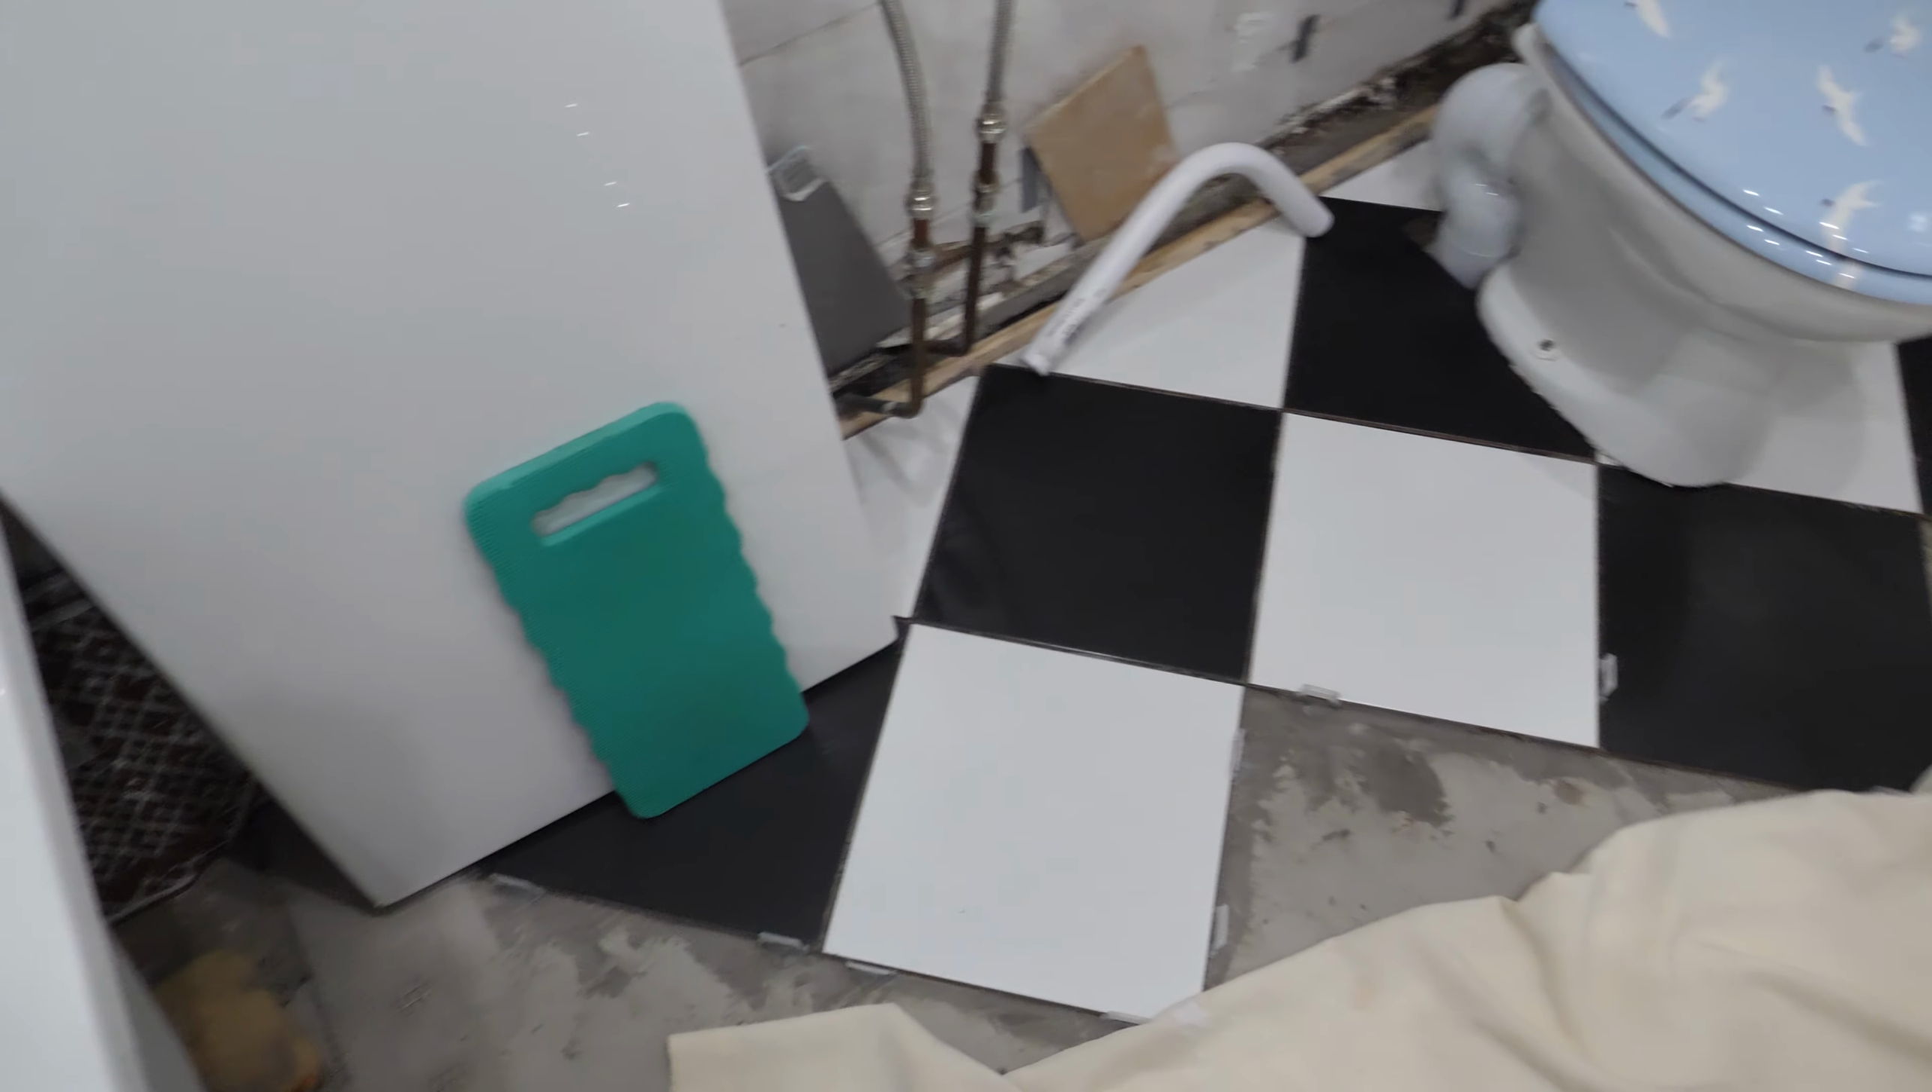We've got a few tiles down just enough to get the loo back in.